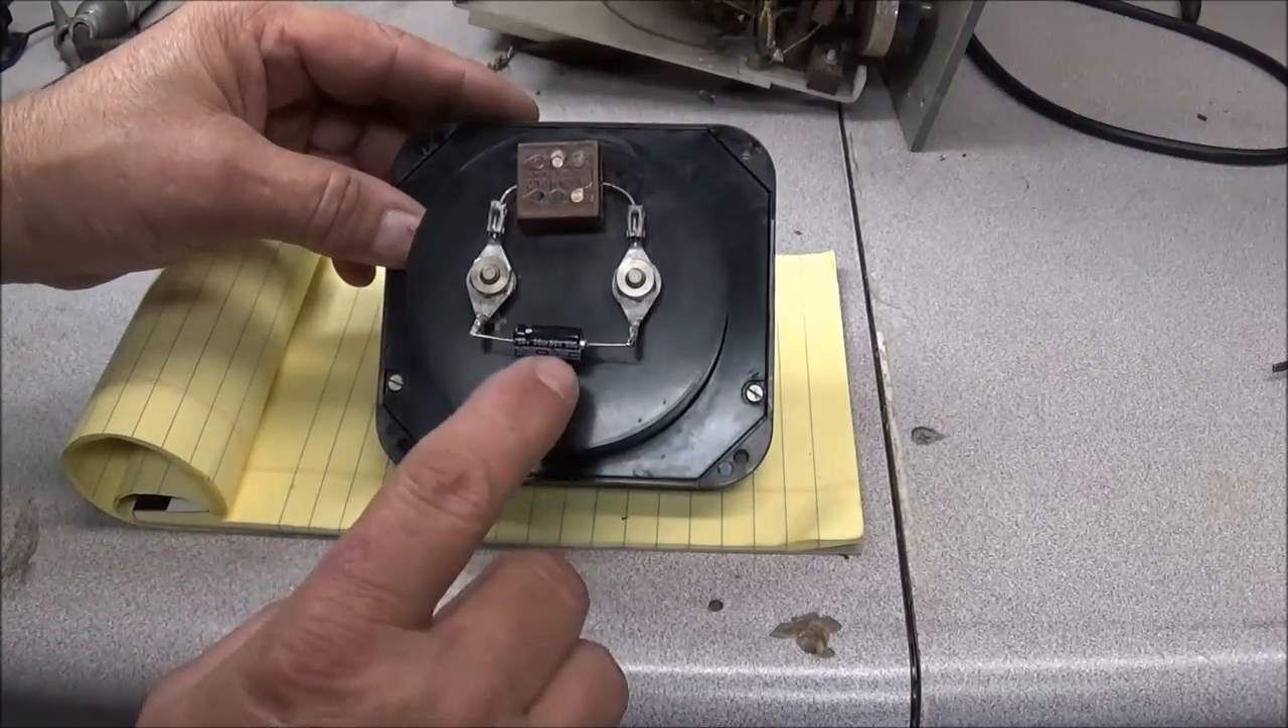And I've got the new 50 microfarad, 50 volt capacitor installed.